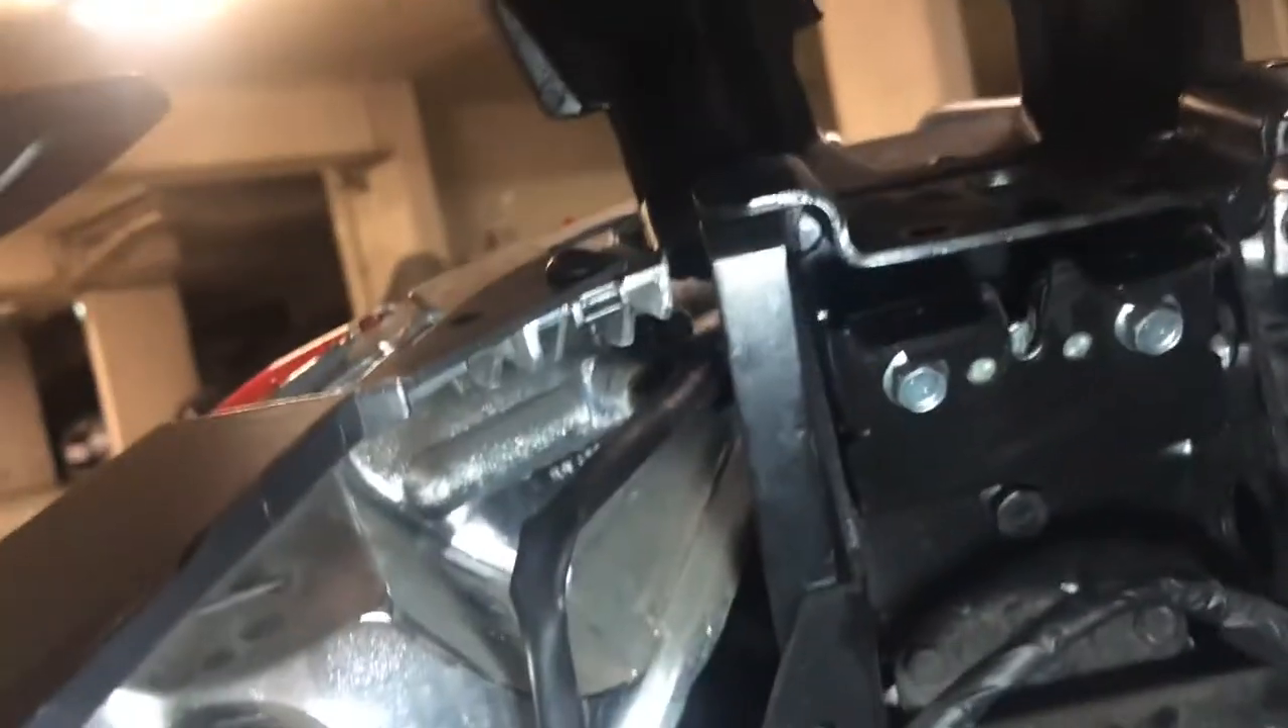J'ai mis les vis. Et là. On voit les vis.